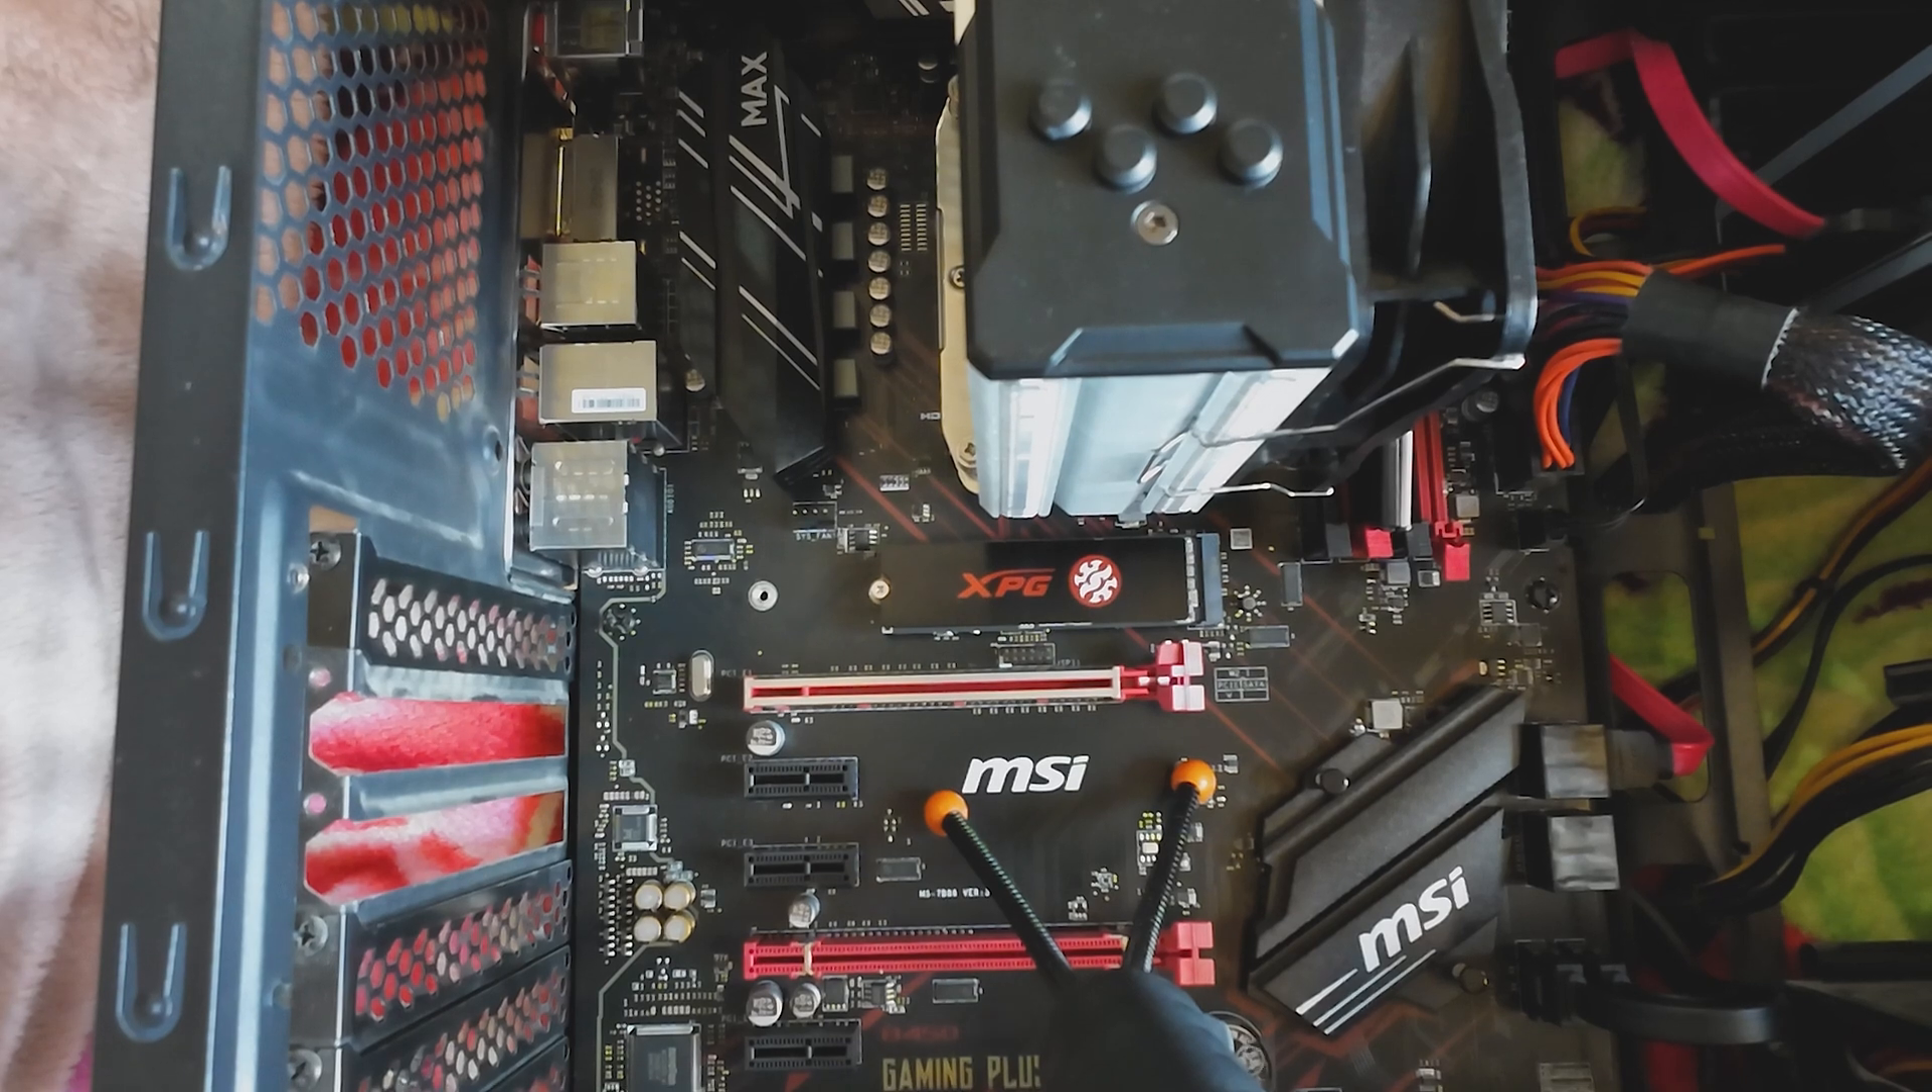Okay, and you can see the SSD is in place.